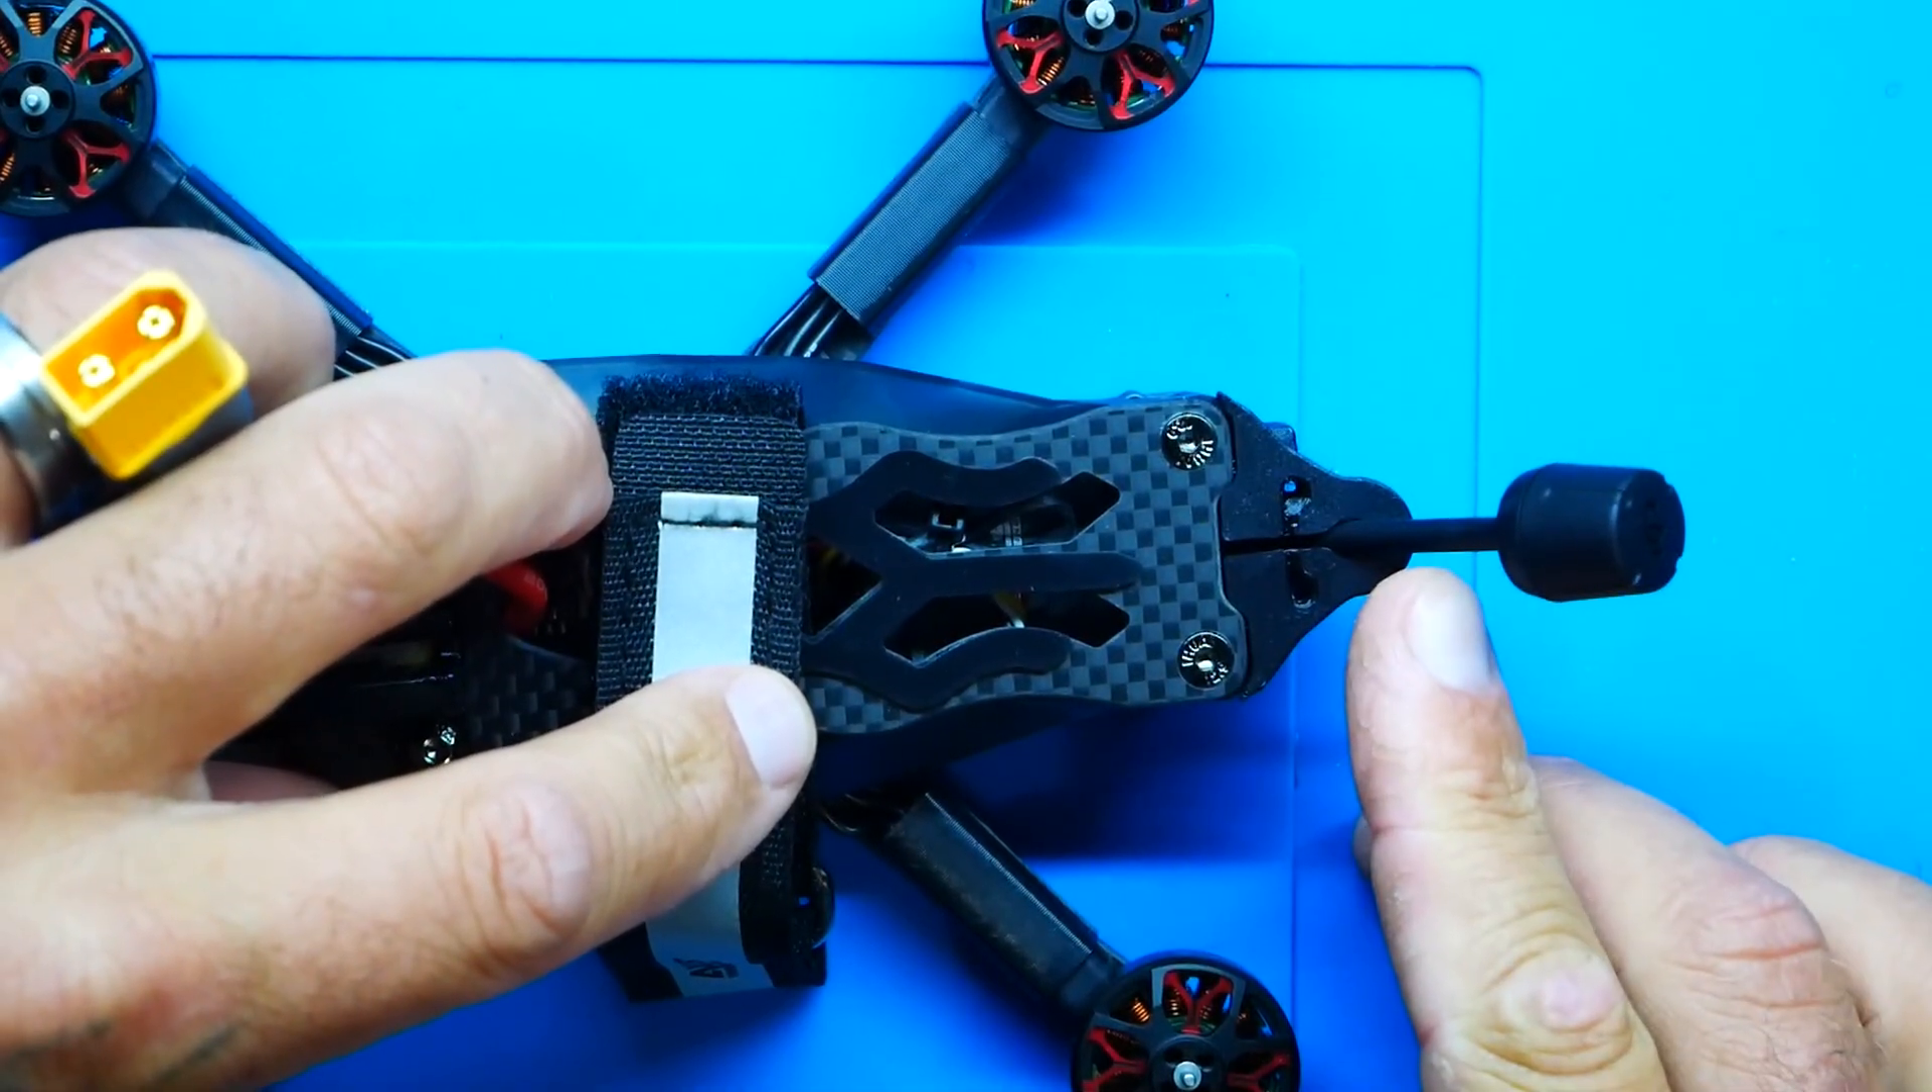Yep look at that and now my my antenna is done mounted ready to go.